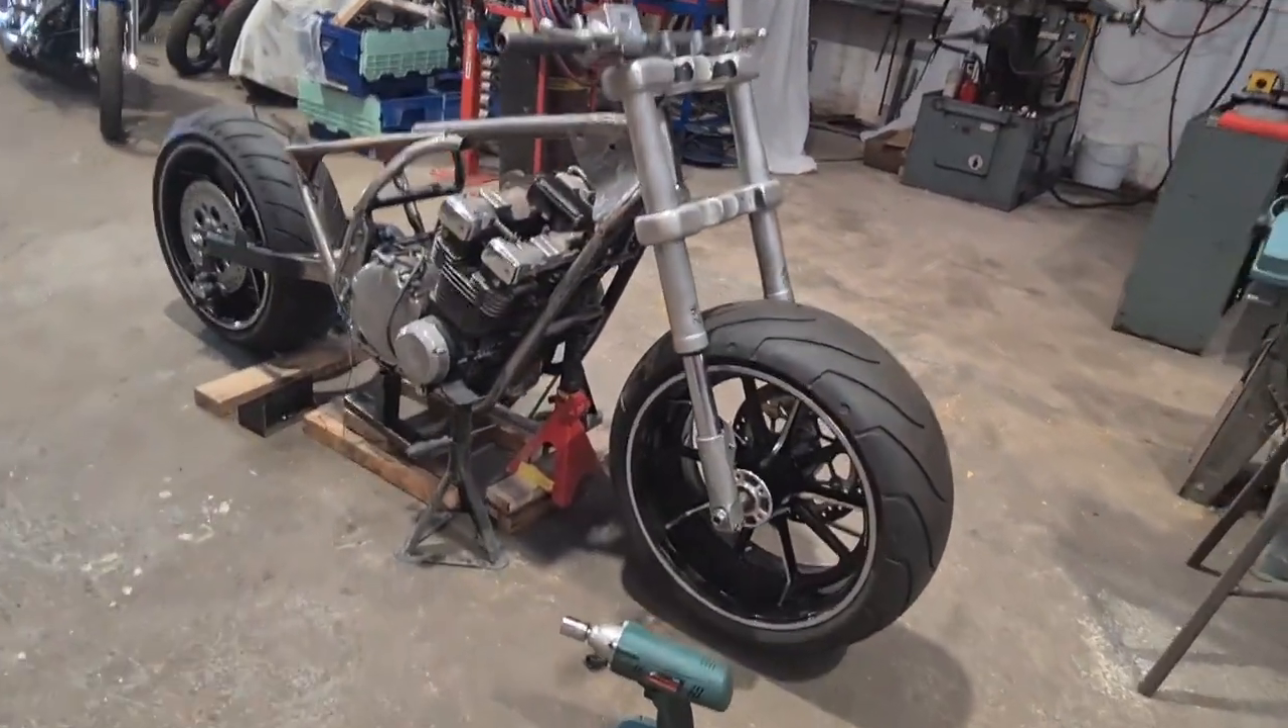The front end is actually all together And actually works.